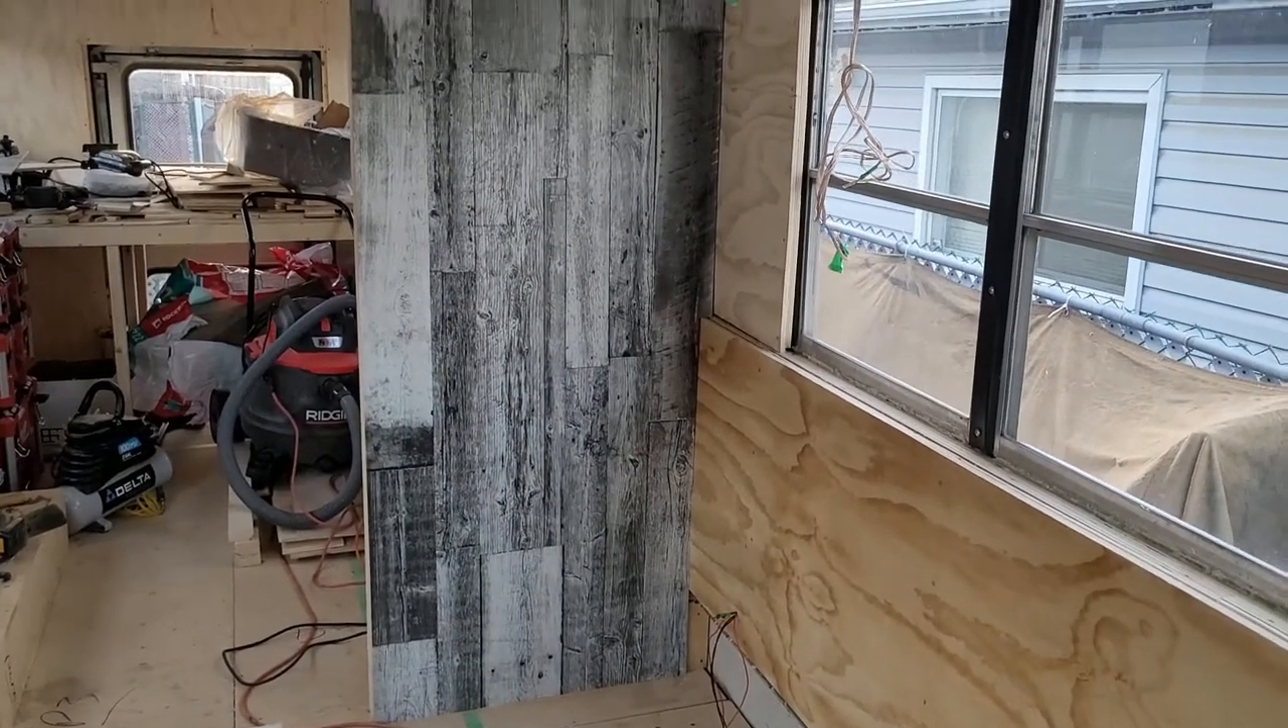We've got this awesome looking wall paneling that we've put up to go beside the kitchen cabinets.